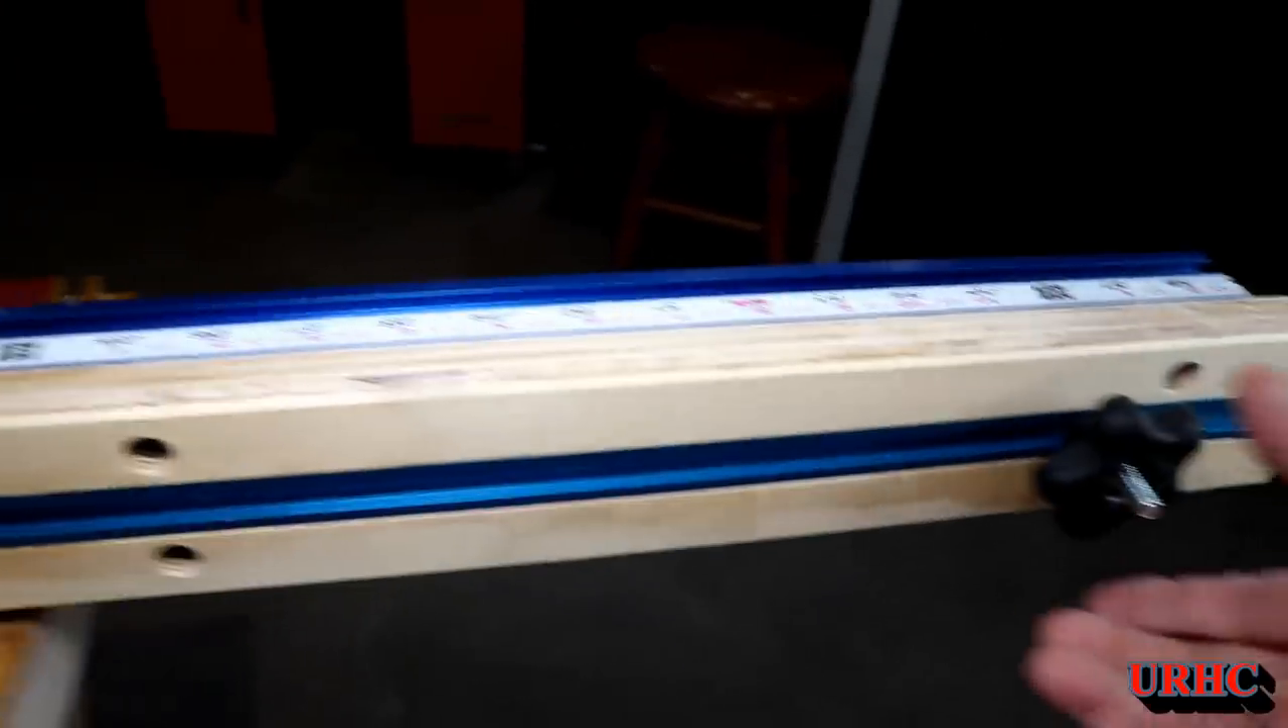And there you can see that t-track is on the front there too and i've got um you know provision here to put a stop in that i'll show you in a second.